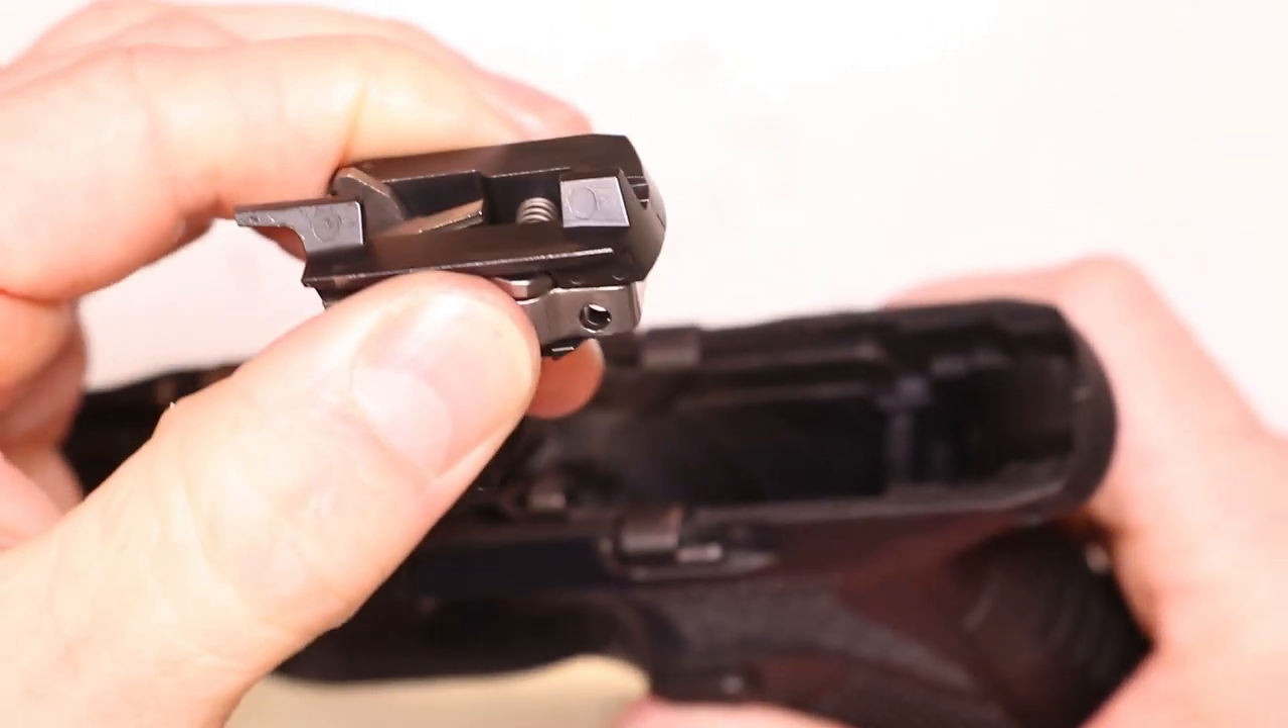So our sear assembly is back together.